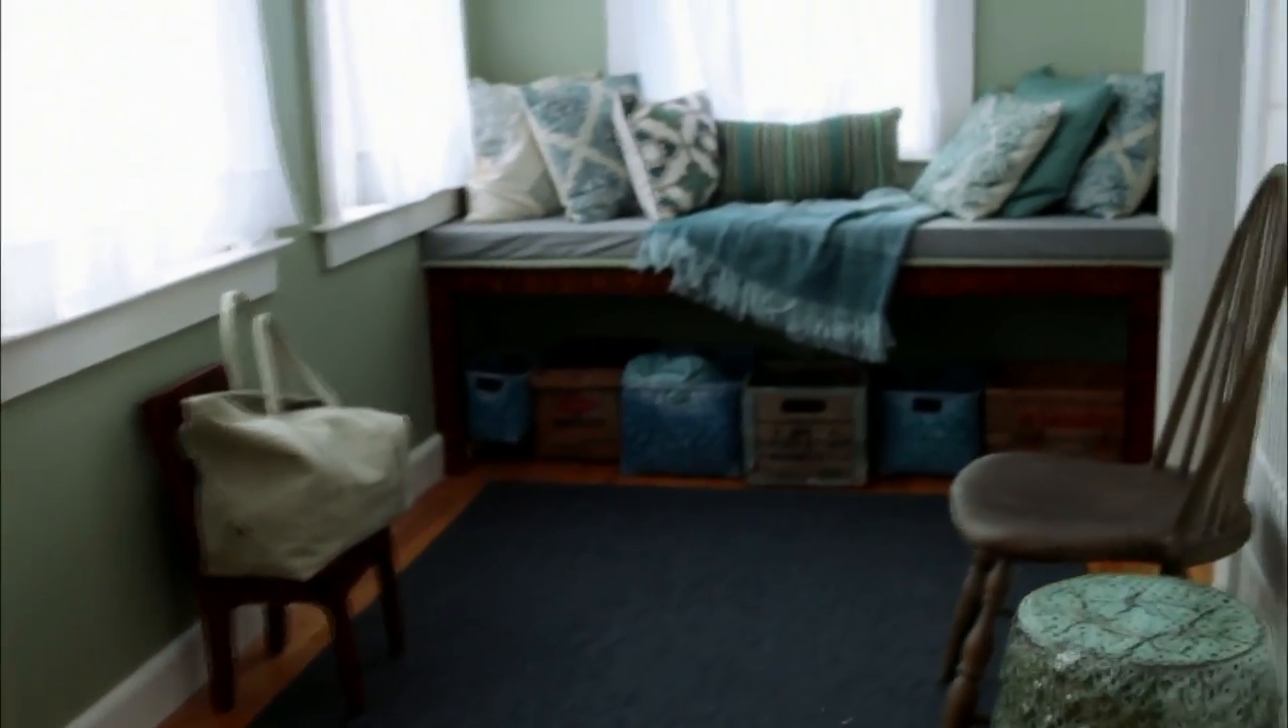This room is long and narrow, so I built in a bench to use as a reading nook so the family can come in the morning and have their coffee or curl up and read a book.